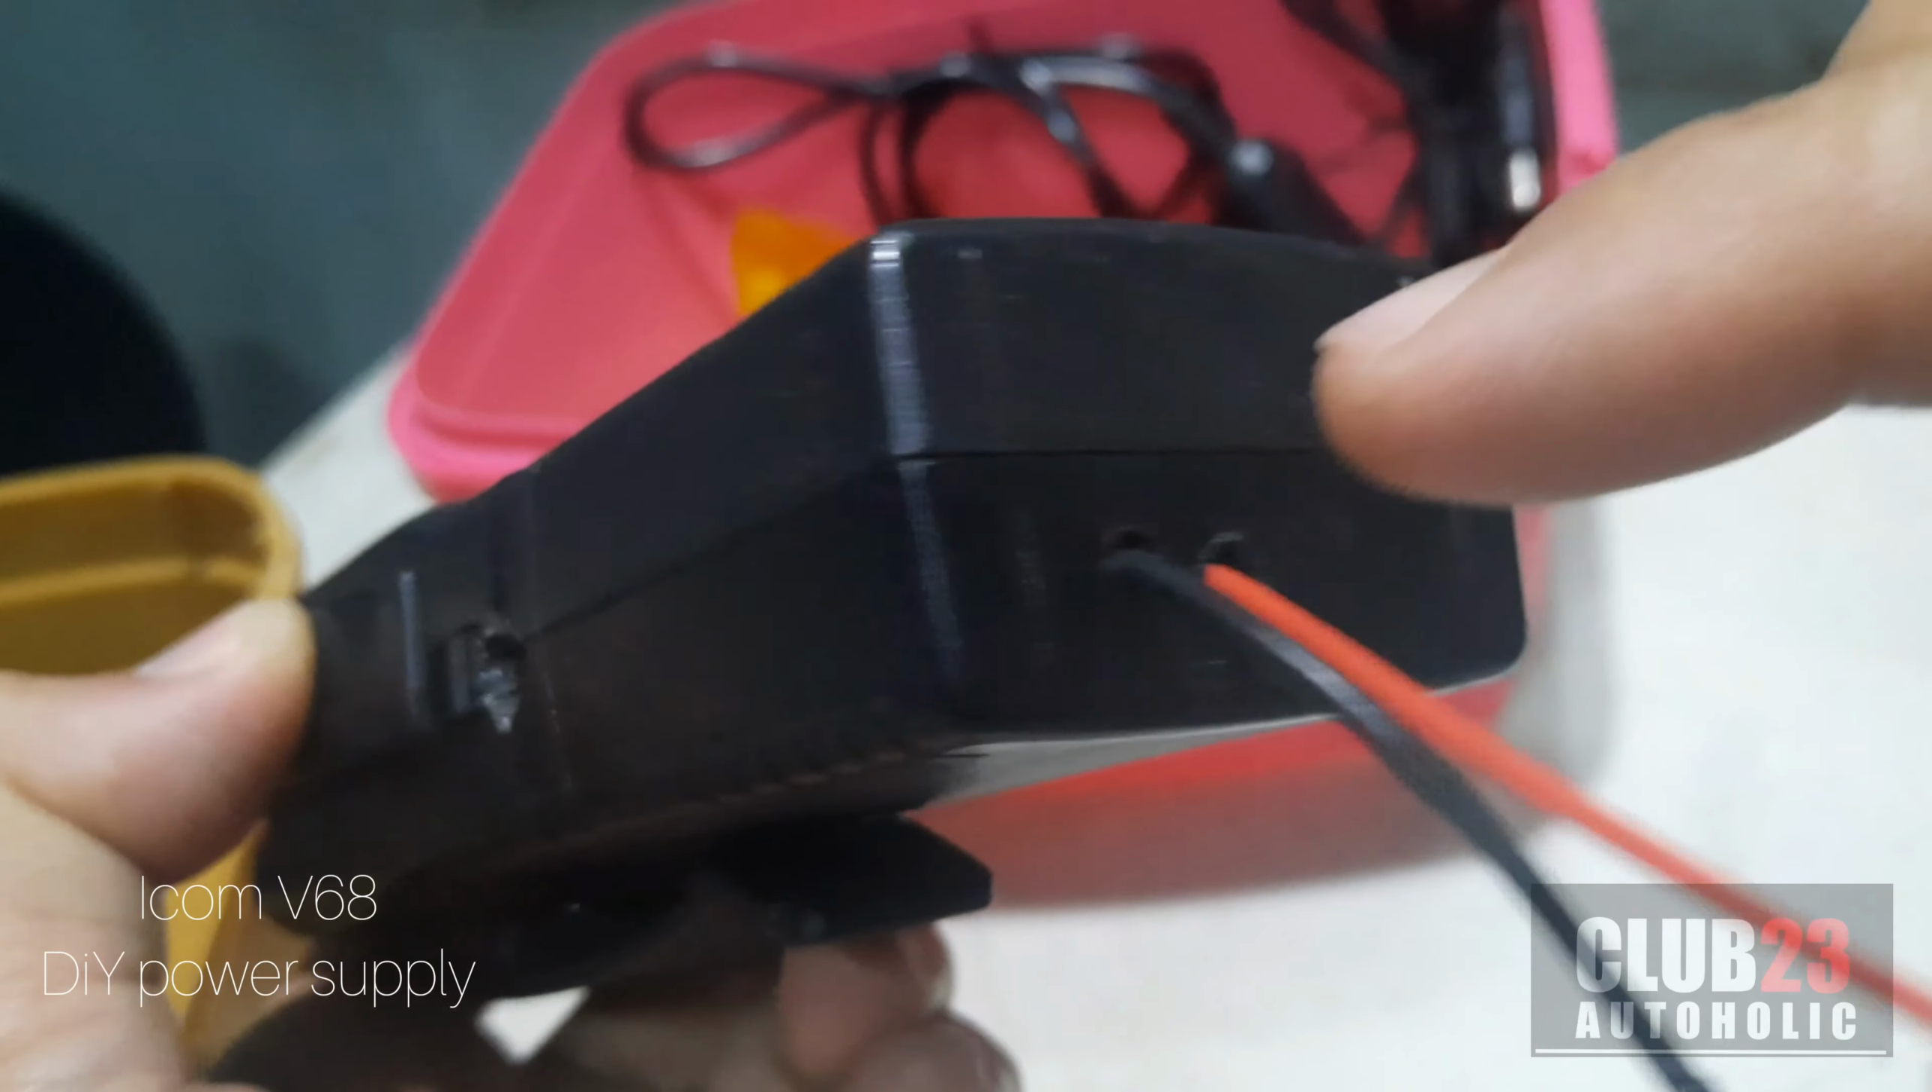Nagbutas ako dito Para pumasok yung wire All throughout Doon sa battery pack.